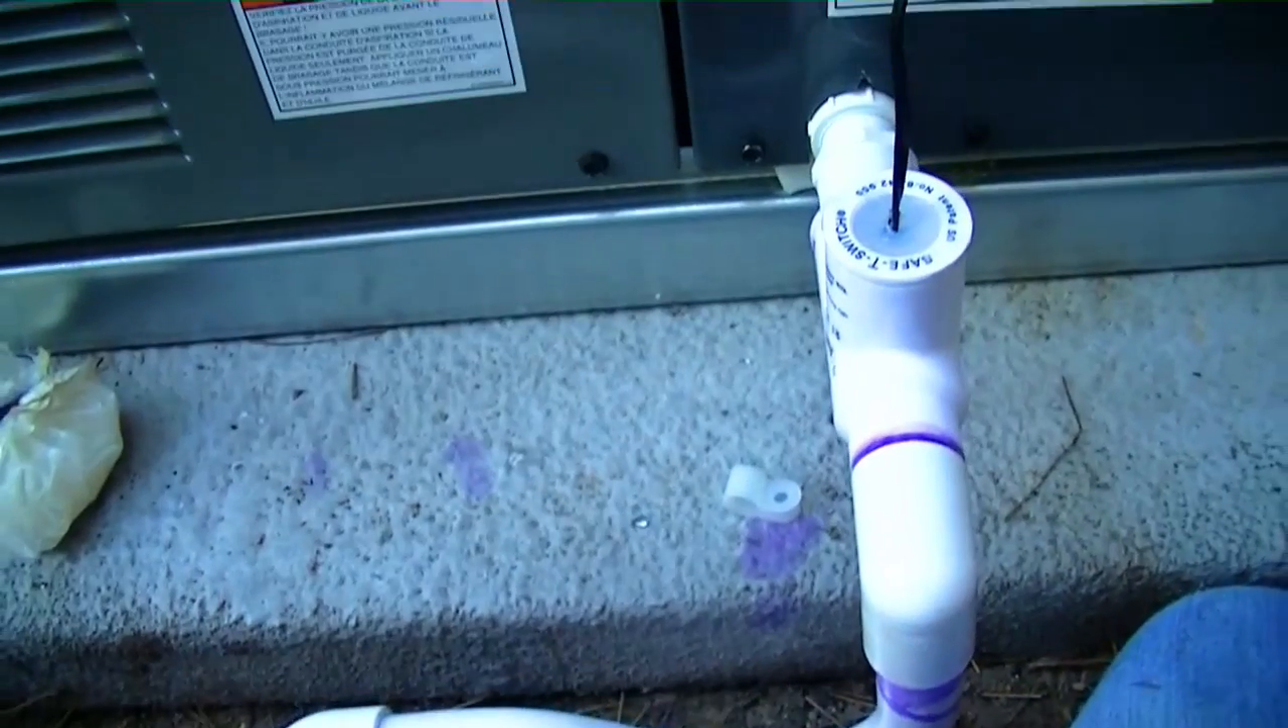Well, our package unit drain is all done.